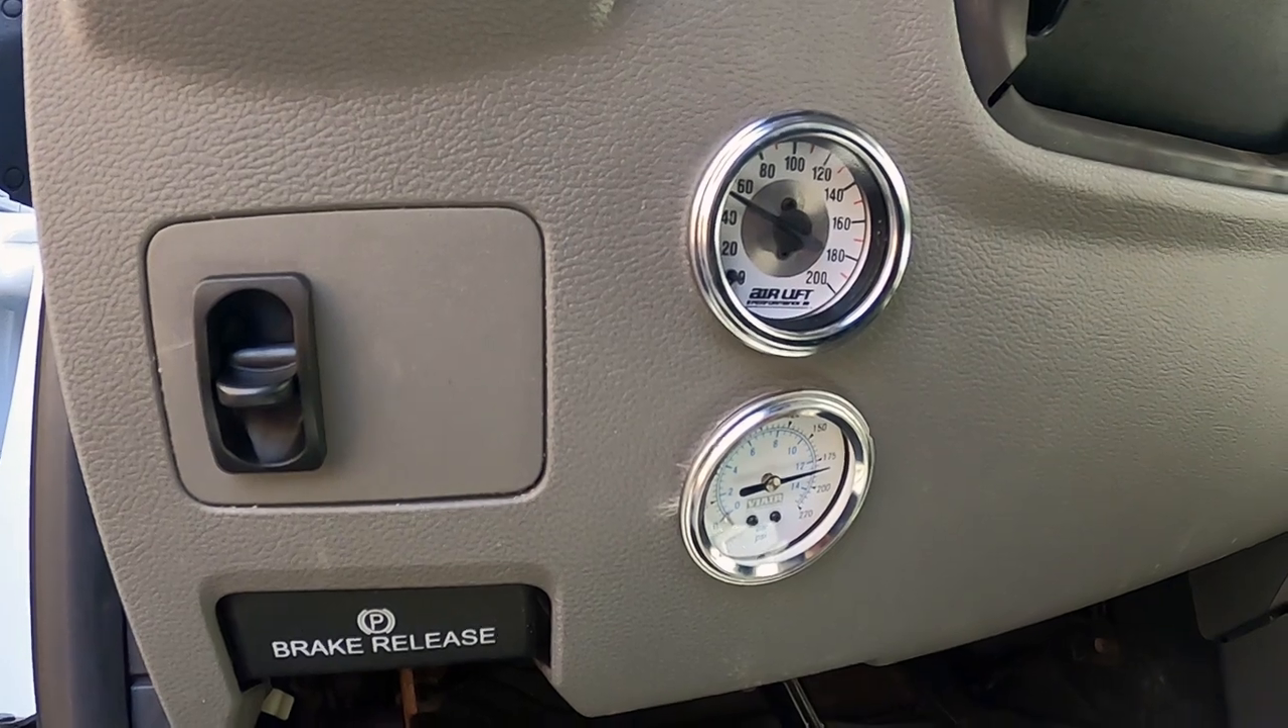Okay, we have our gauges and our paddle switch installed.